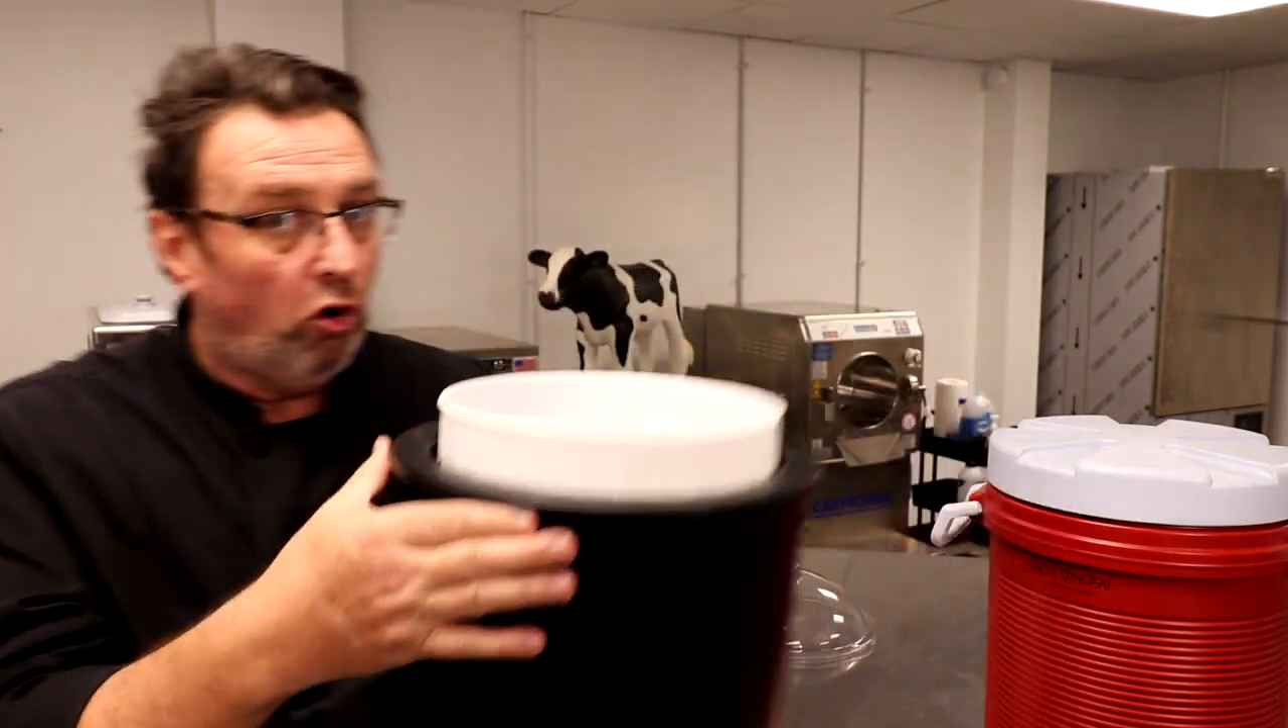The bucket actually sits up a little bit higher than the actual crock.